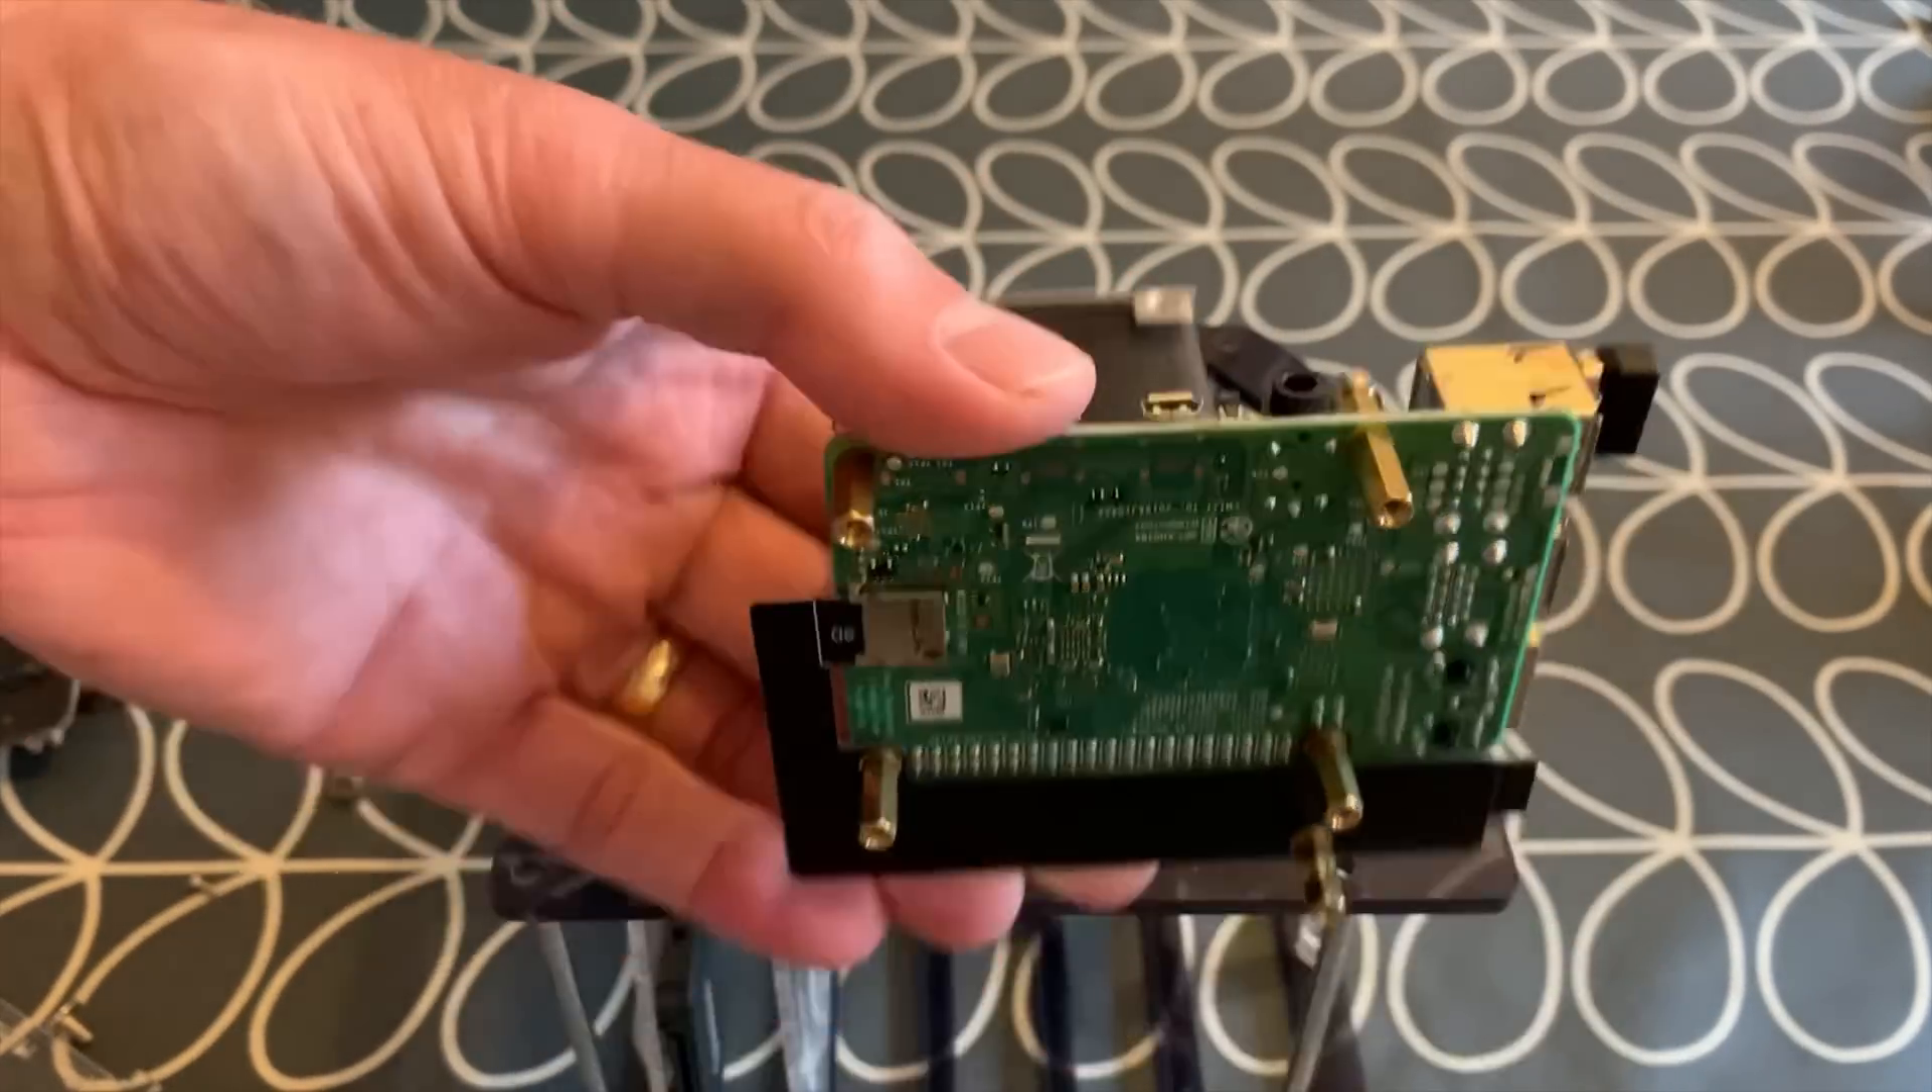So now I've got all the standoffs in so I need to attach this to it.